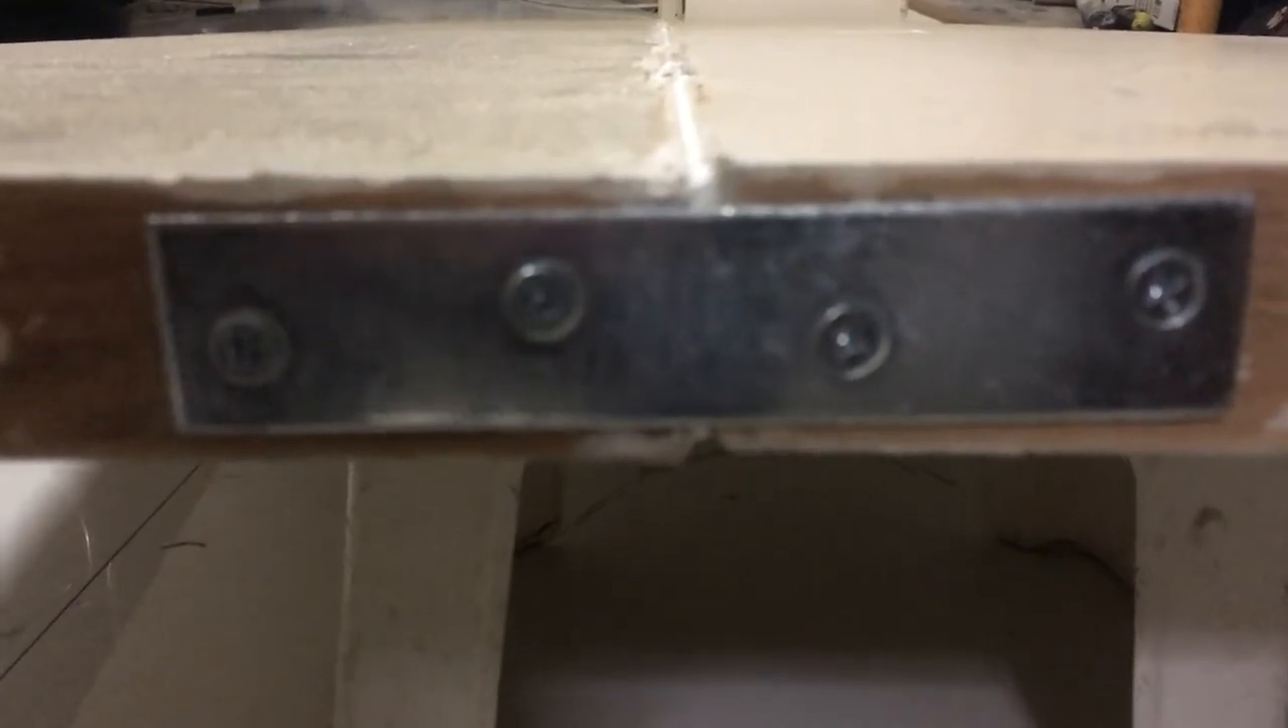So that's the plate in place.